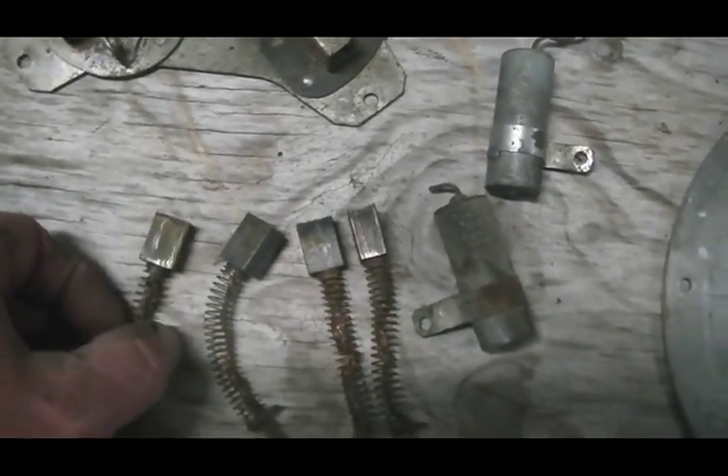I have managed to get all the brushes out in one piece.